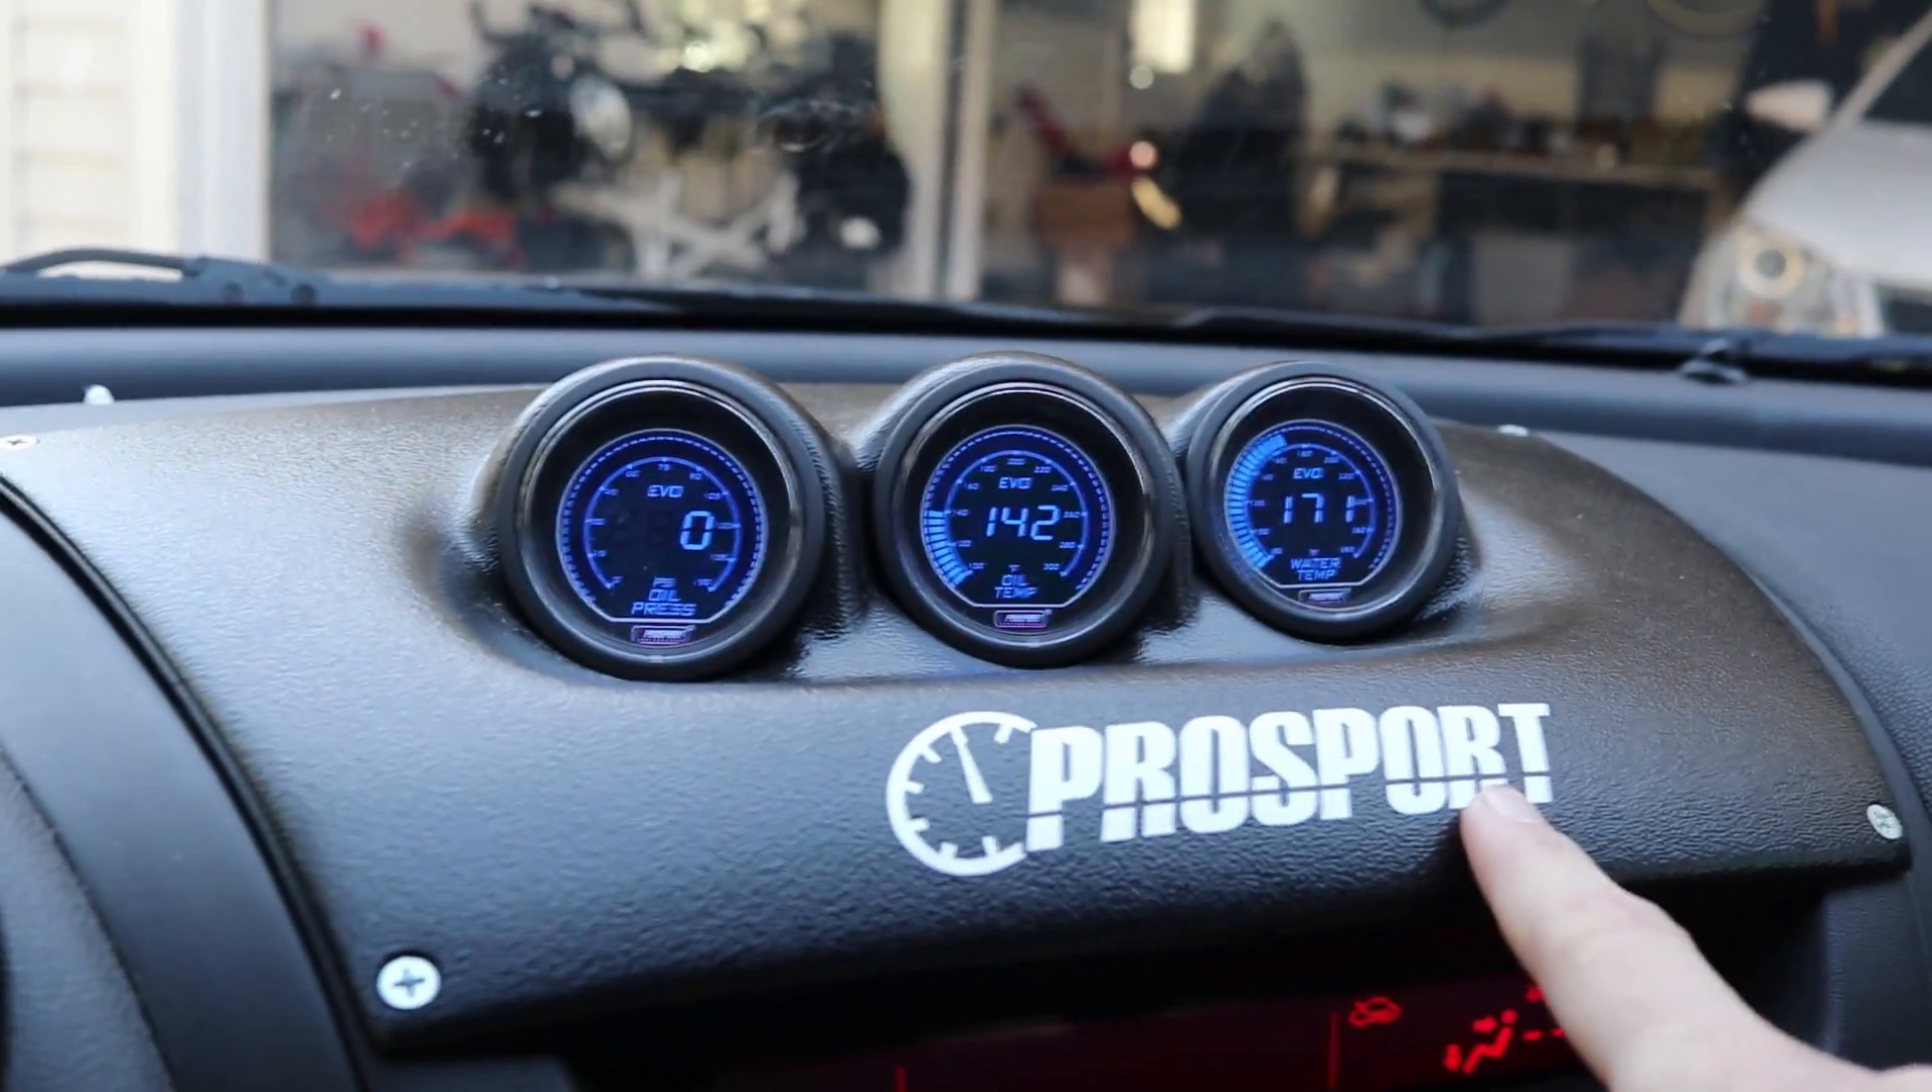I've installed the oil pressure gauge, the oil temperature gauge, and the water temperature gauge onto a low -tech gauge pod.